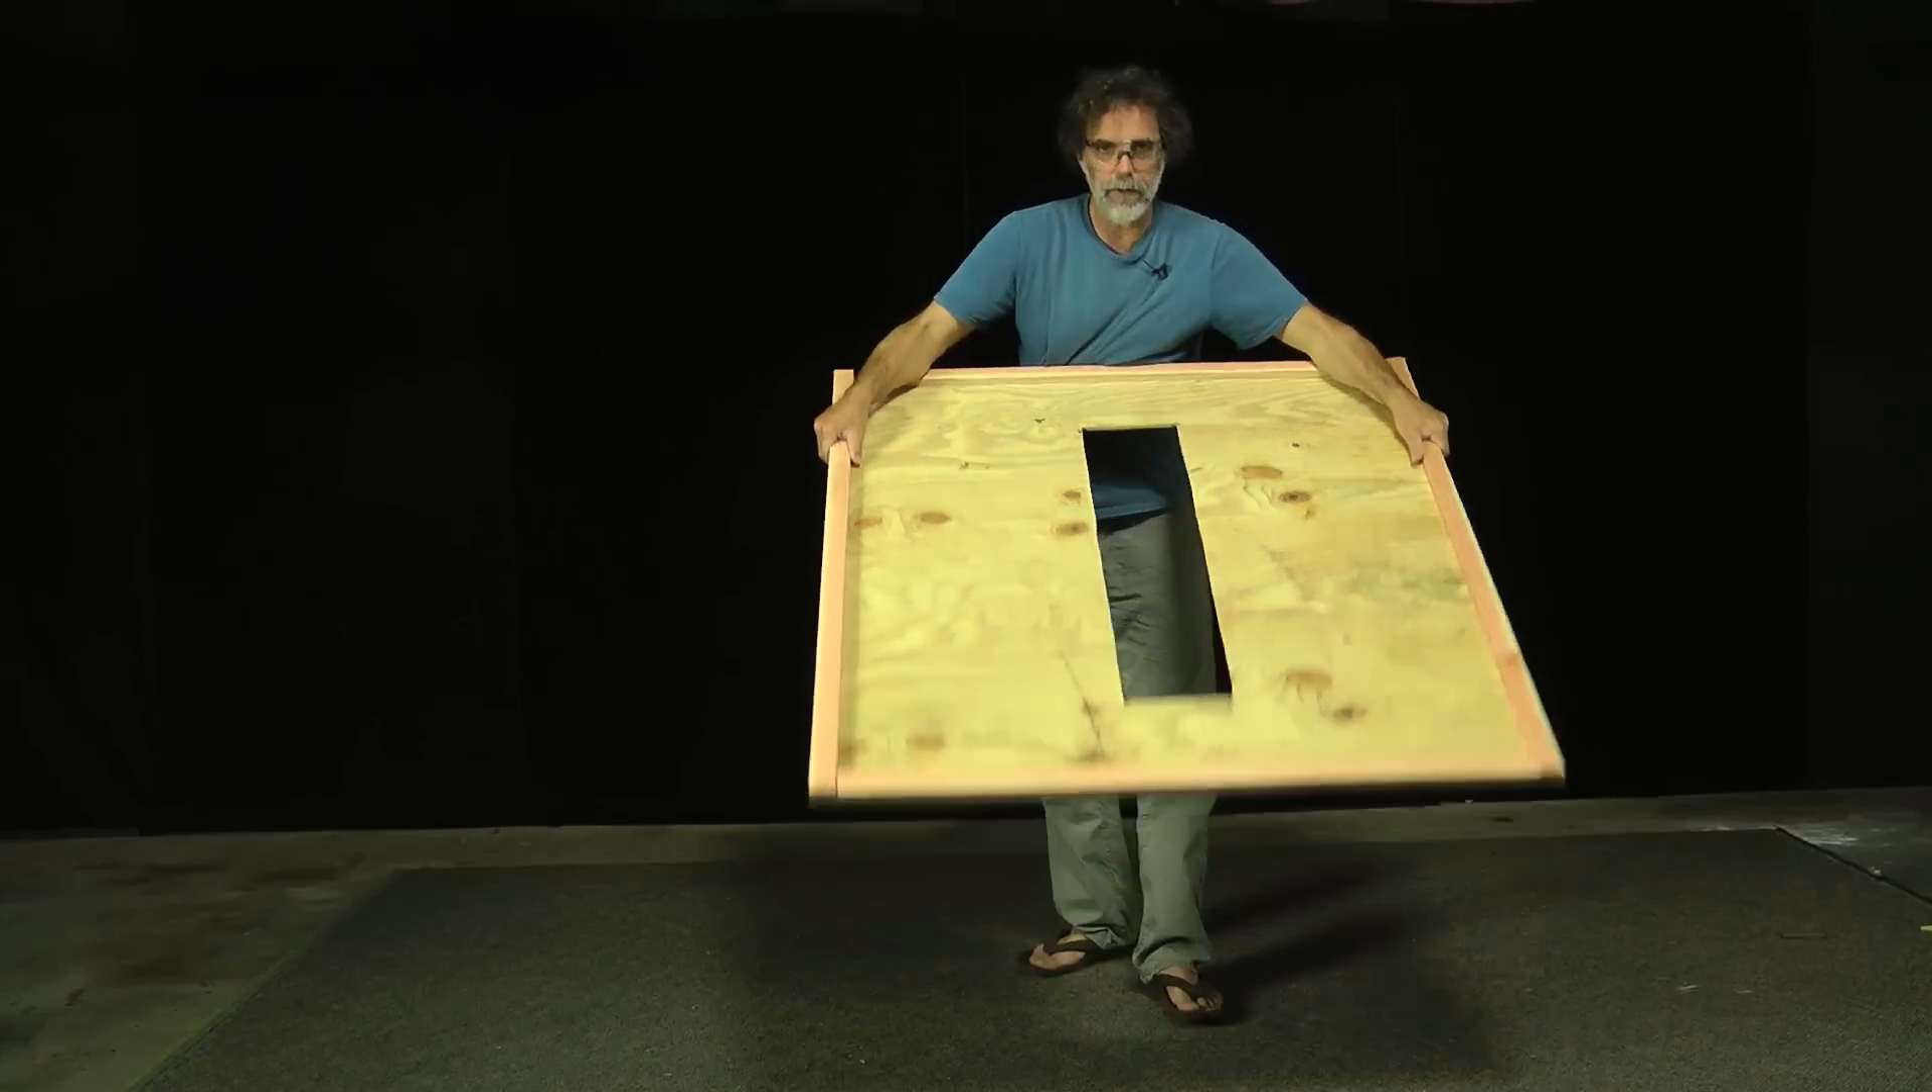Okay, so the roof is finished. I've just screwed these strips onto the sides like that with some wood glue.